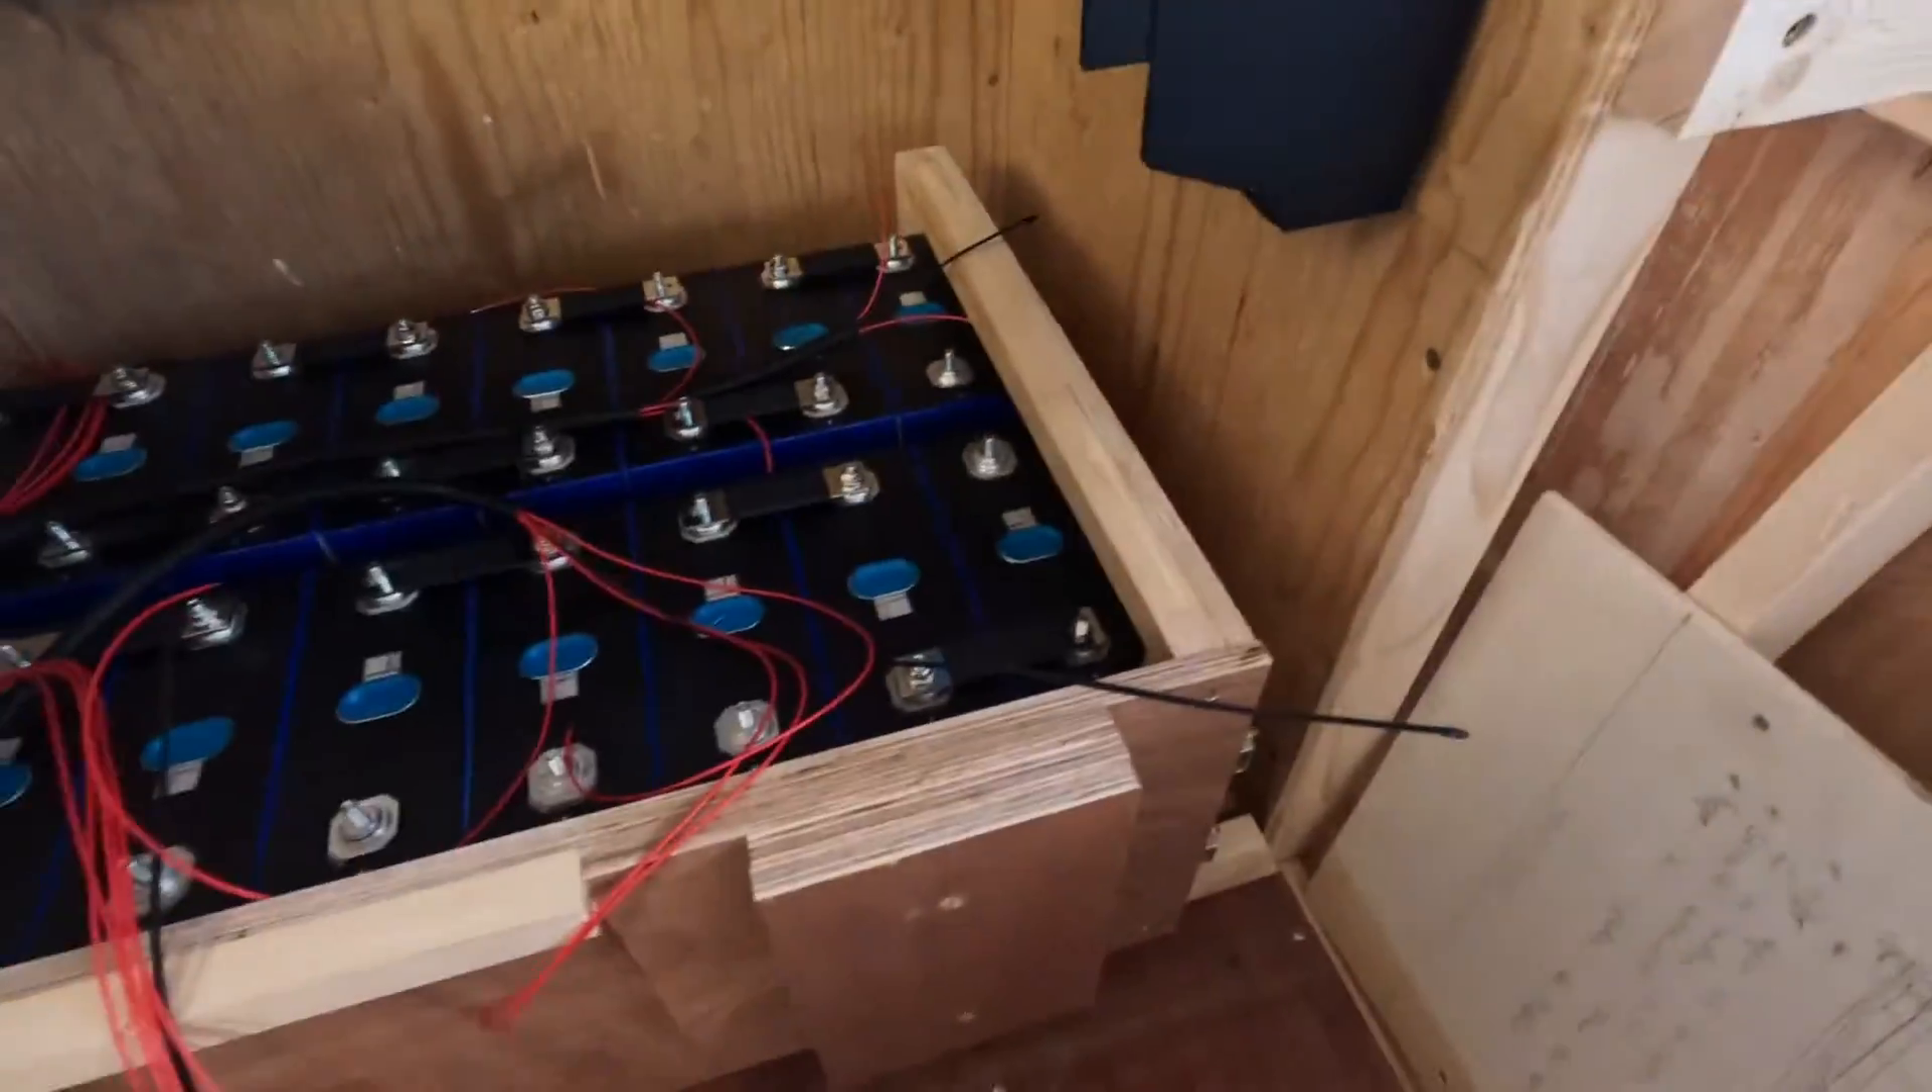As you can see all the batteries are put together in this uh yeah kind of holder and also built up uh like a mock-up of the compartment in the sailboat where the where everything's gonna be installed.